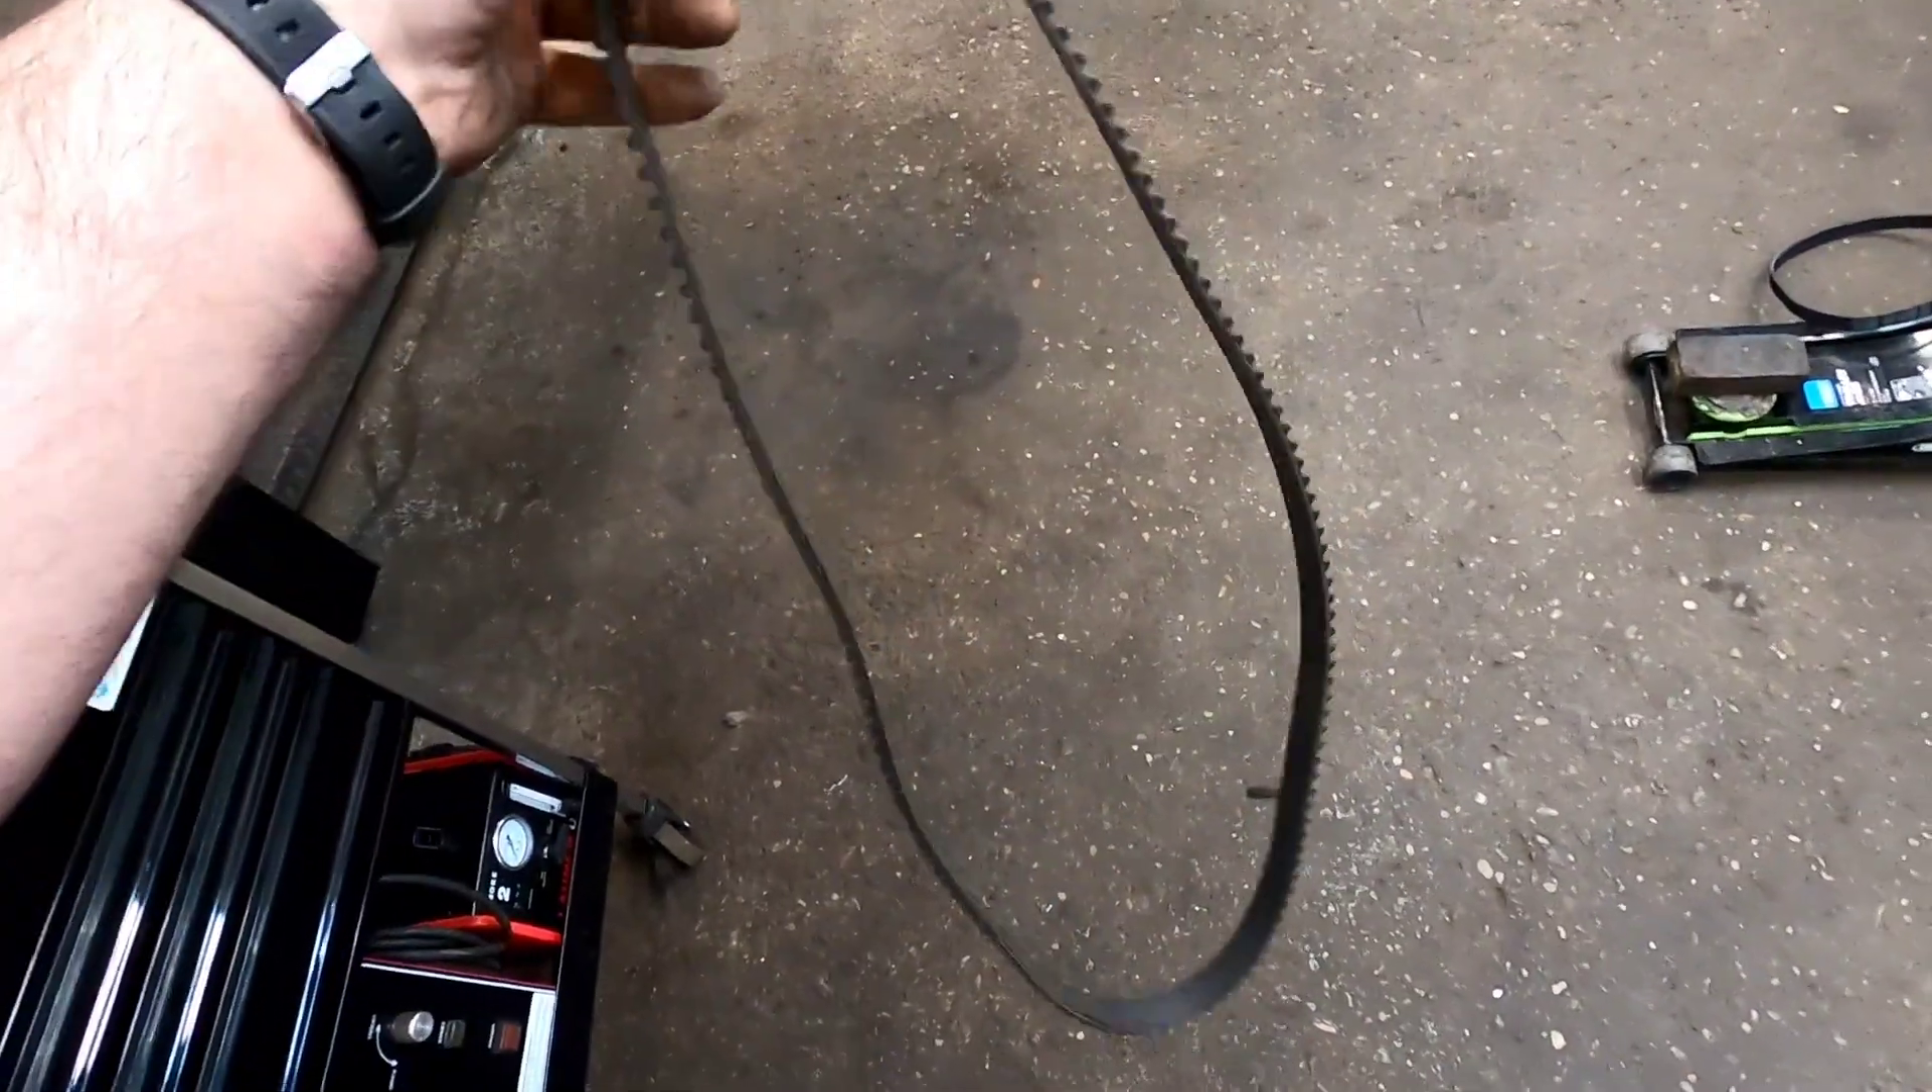And there we have it that is one old timing belt removed.